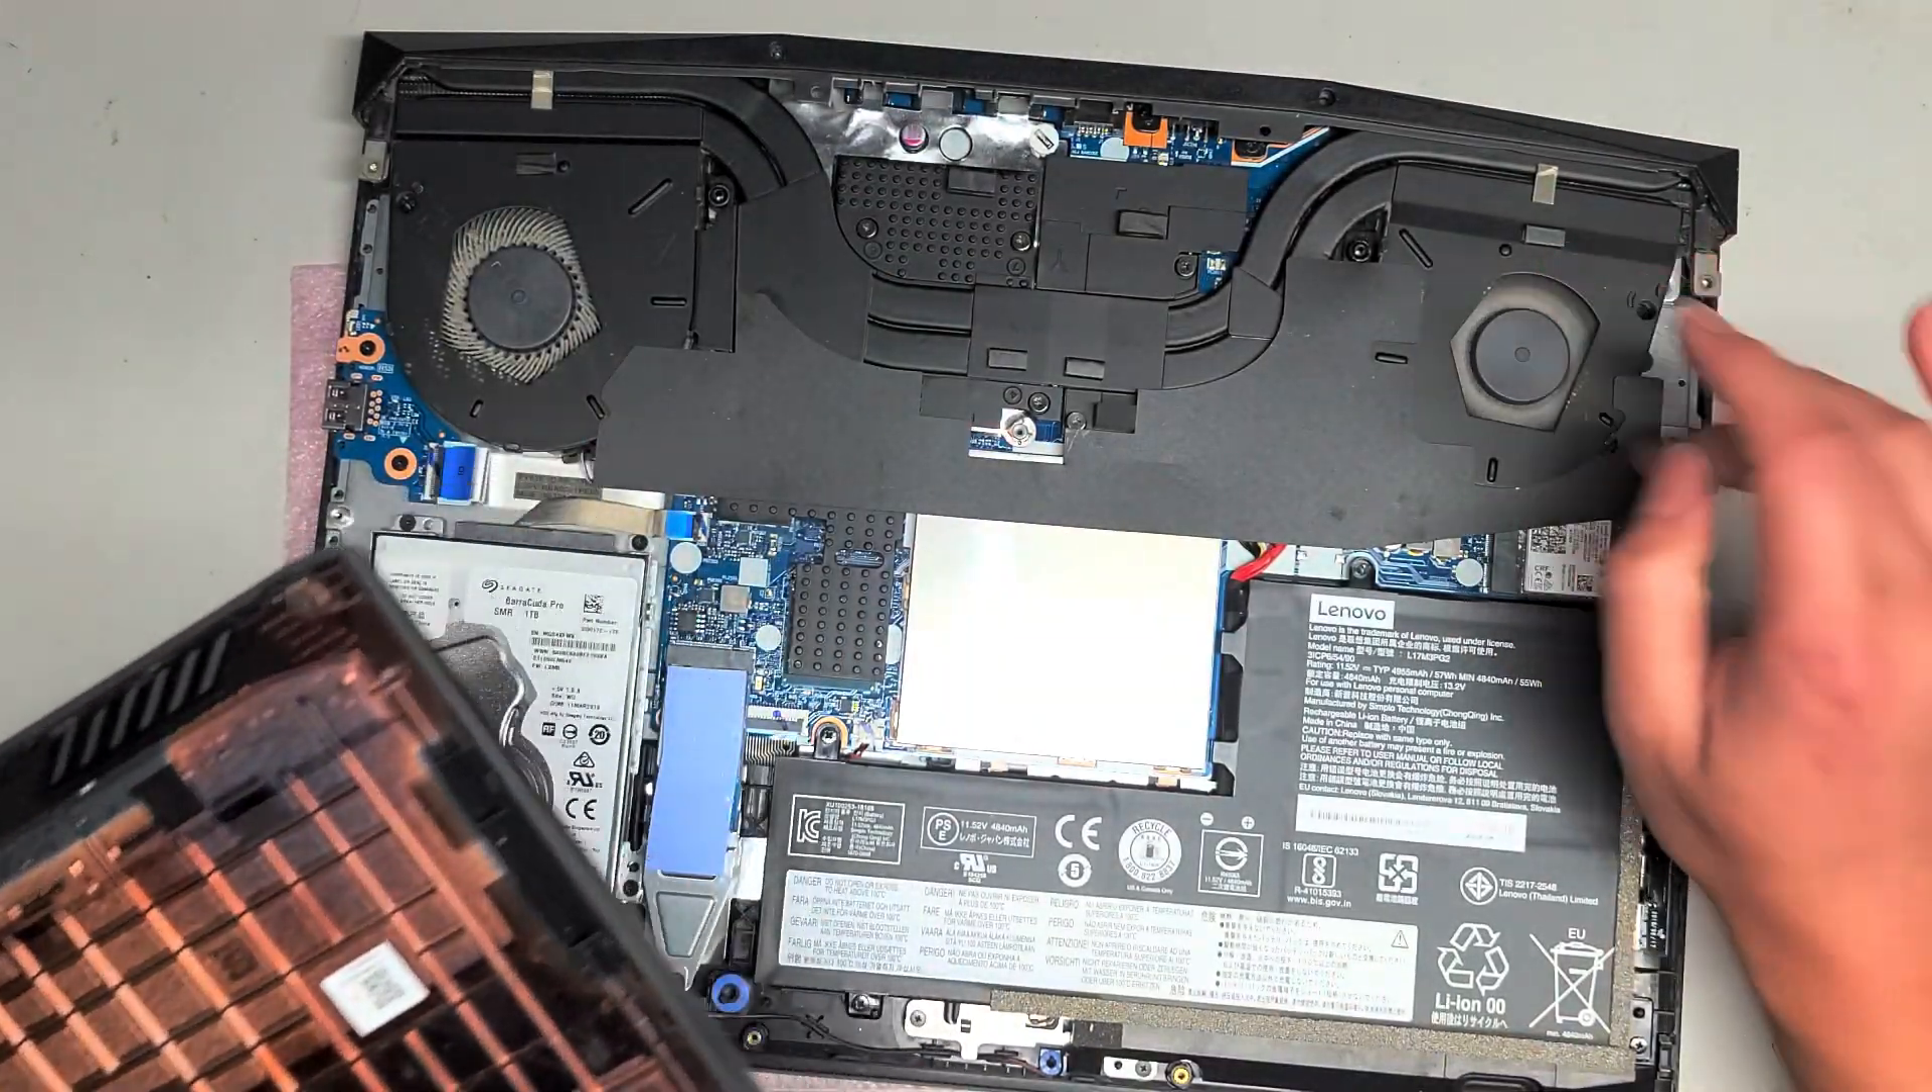We got the bottom cover off.